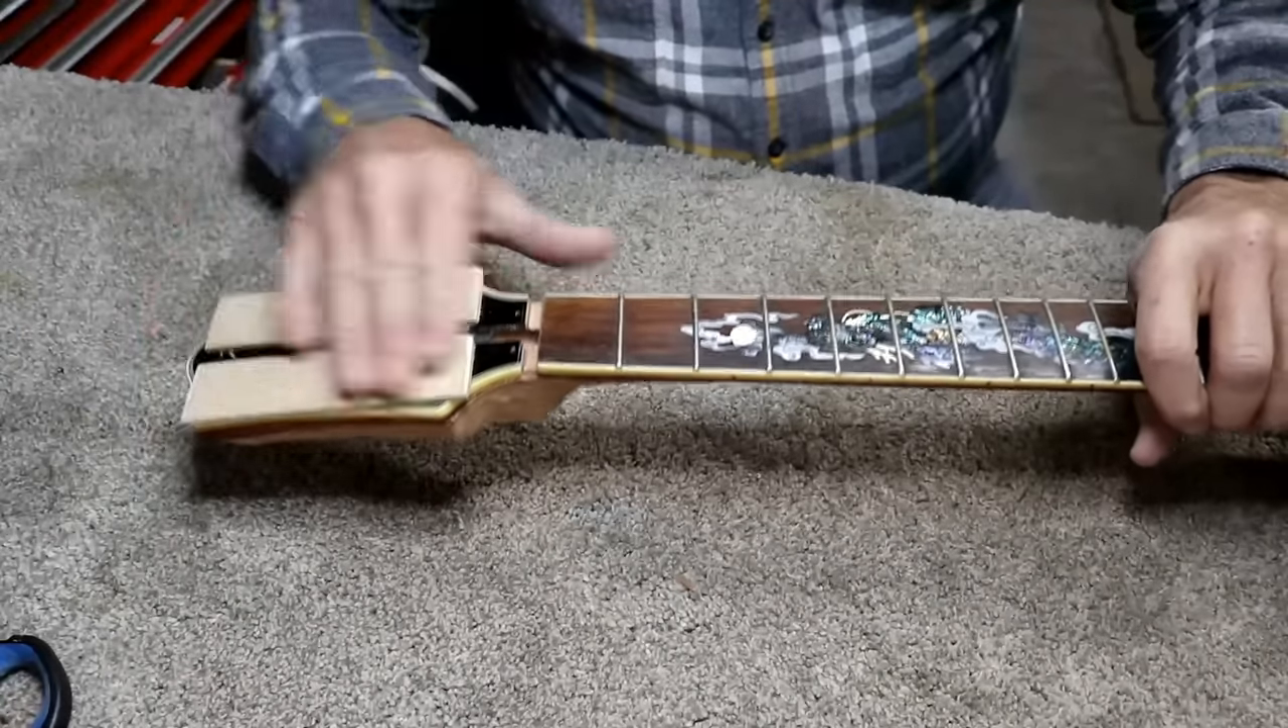I've two-way taped these two blocks of wood on here Just to act as a skid.